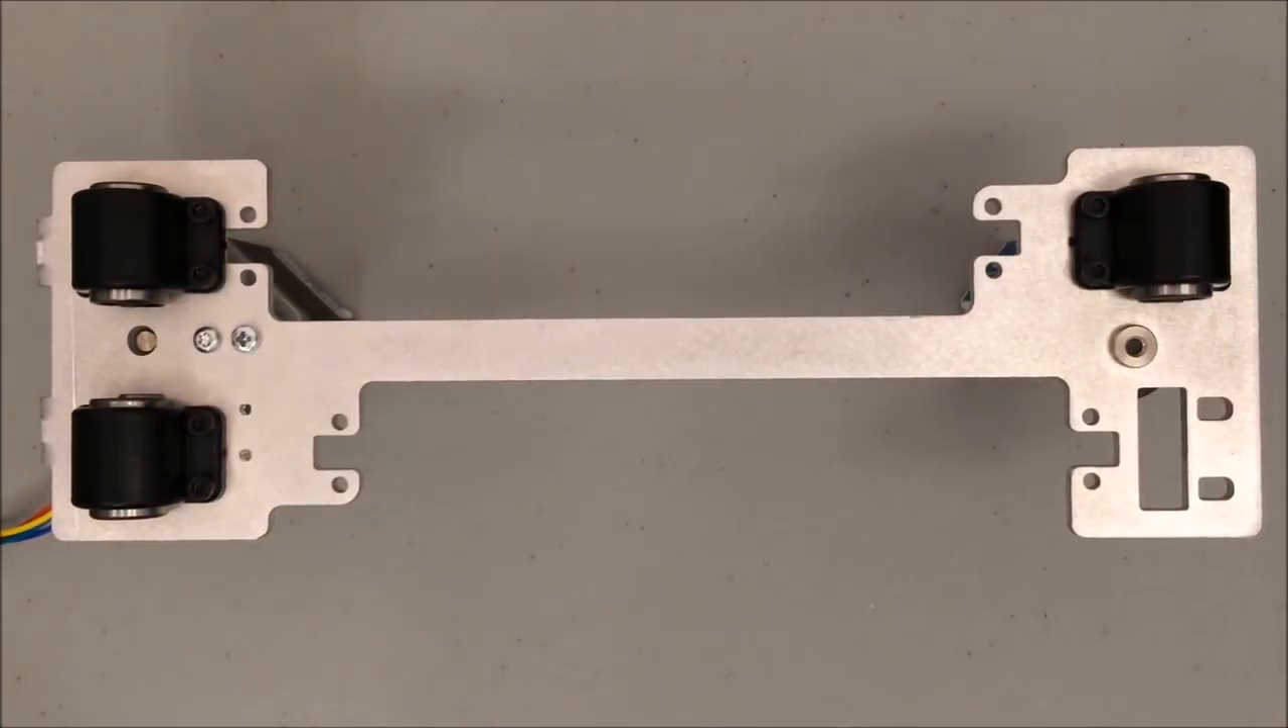These are the finished installation of the three bearings and clamps.